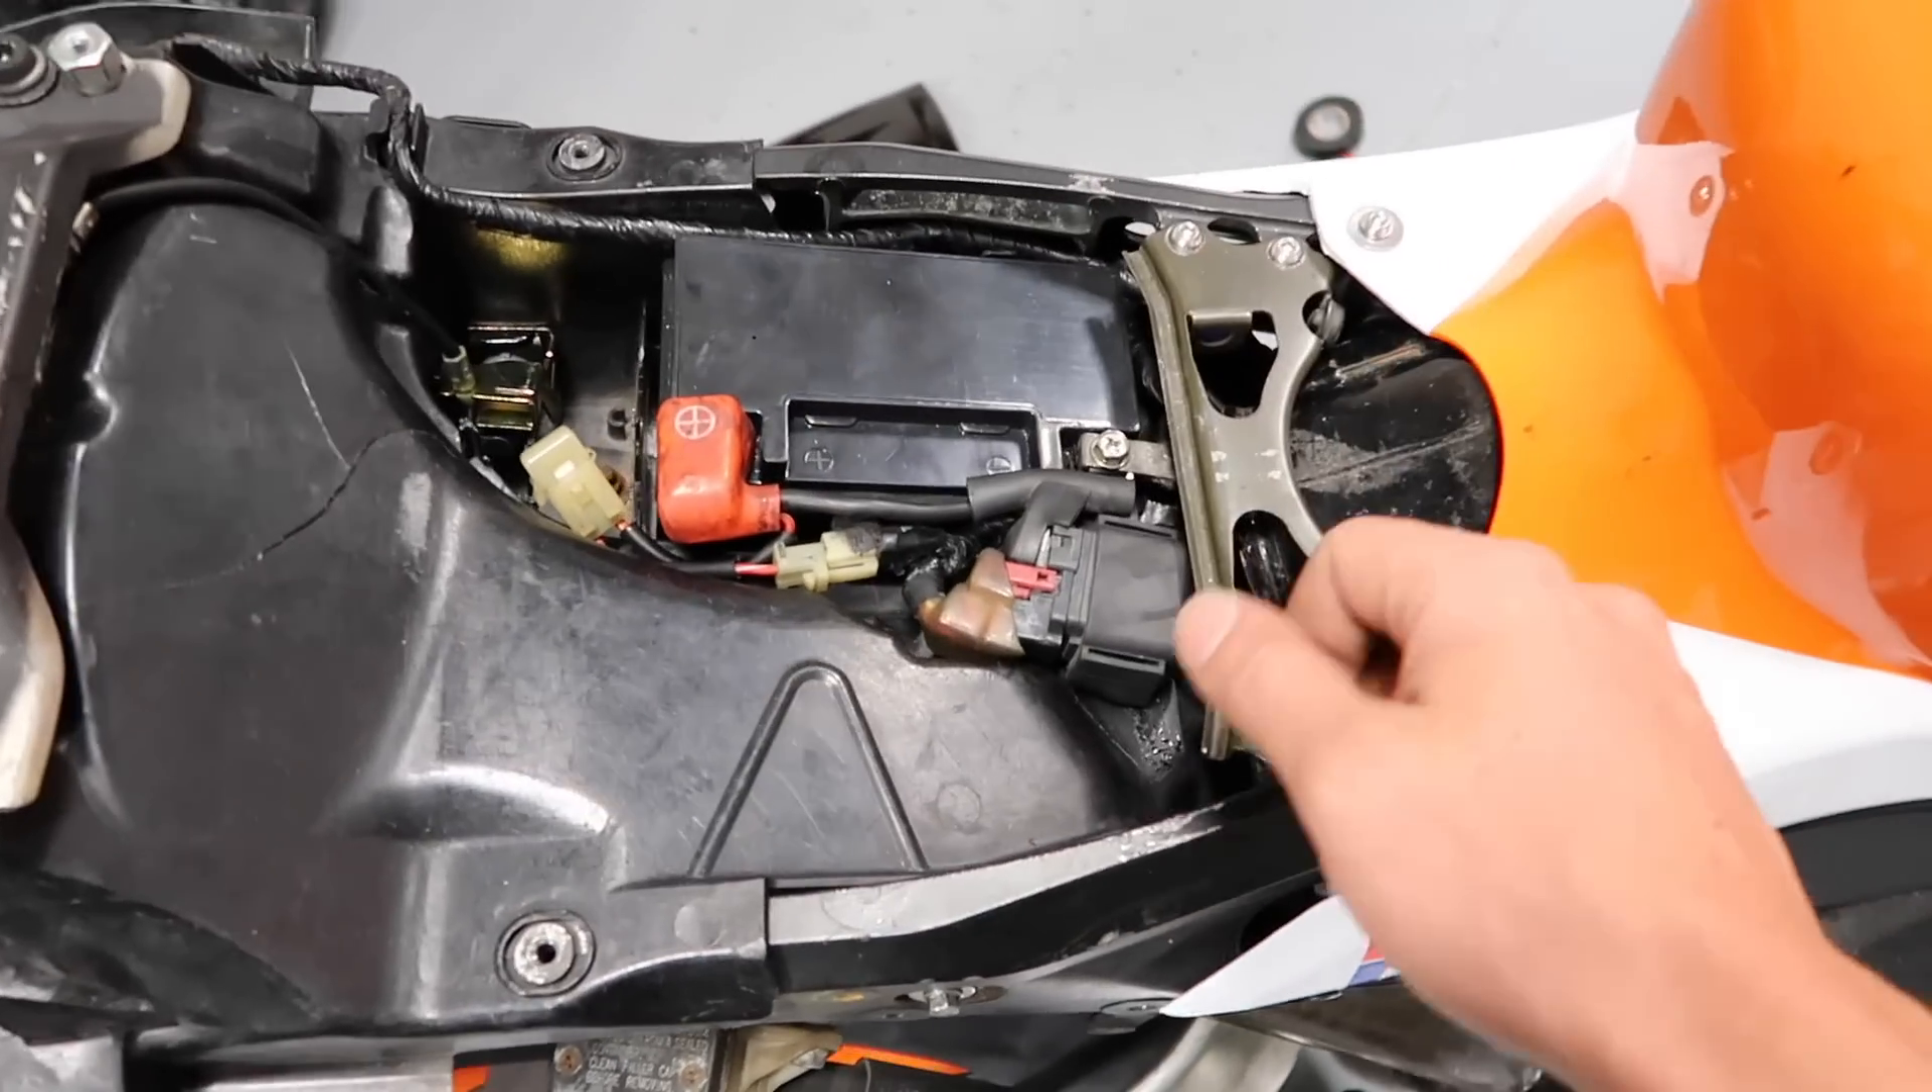The battery is in place. It's all good.